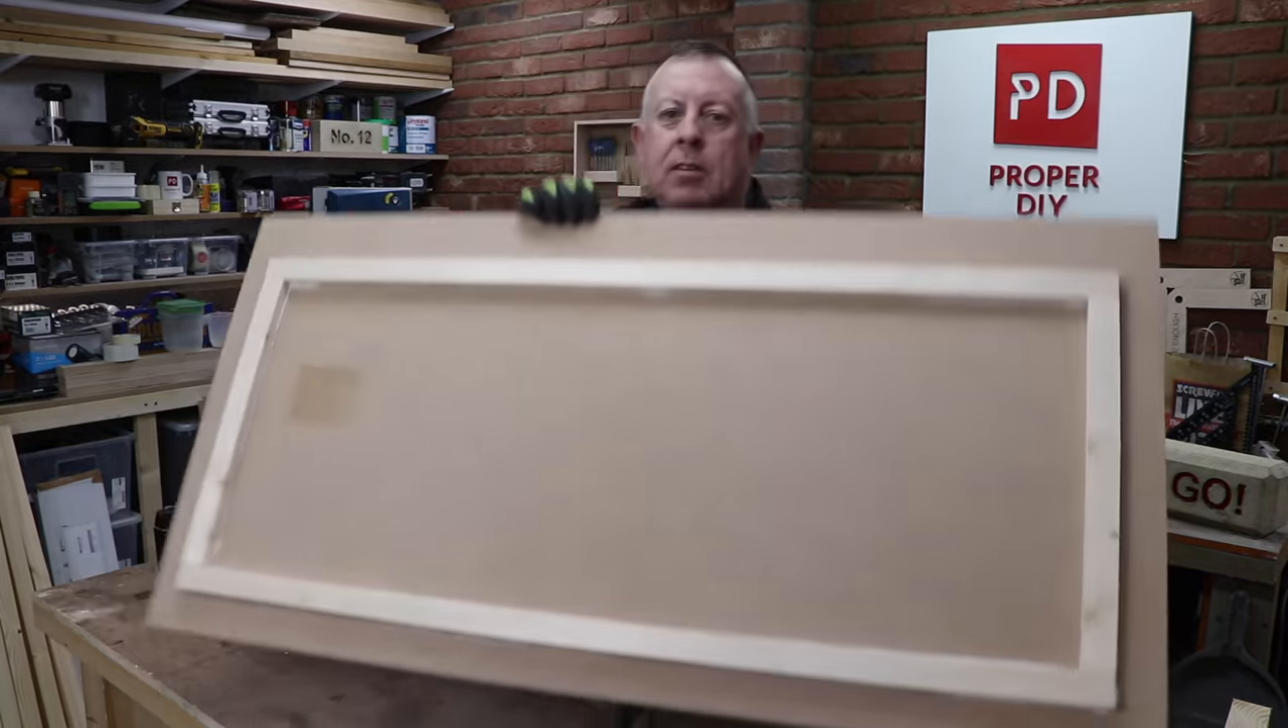So piece done and all i've done is glued and pinned some battens on the back of this mdf and the reason i've done that is twofold.